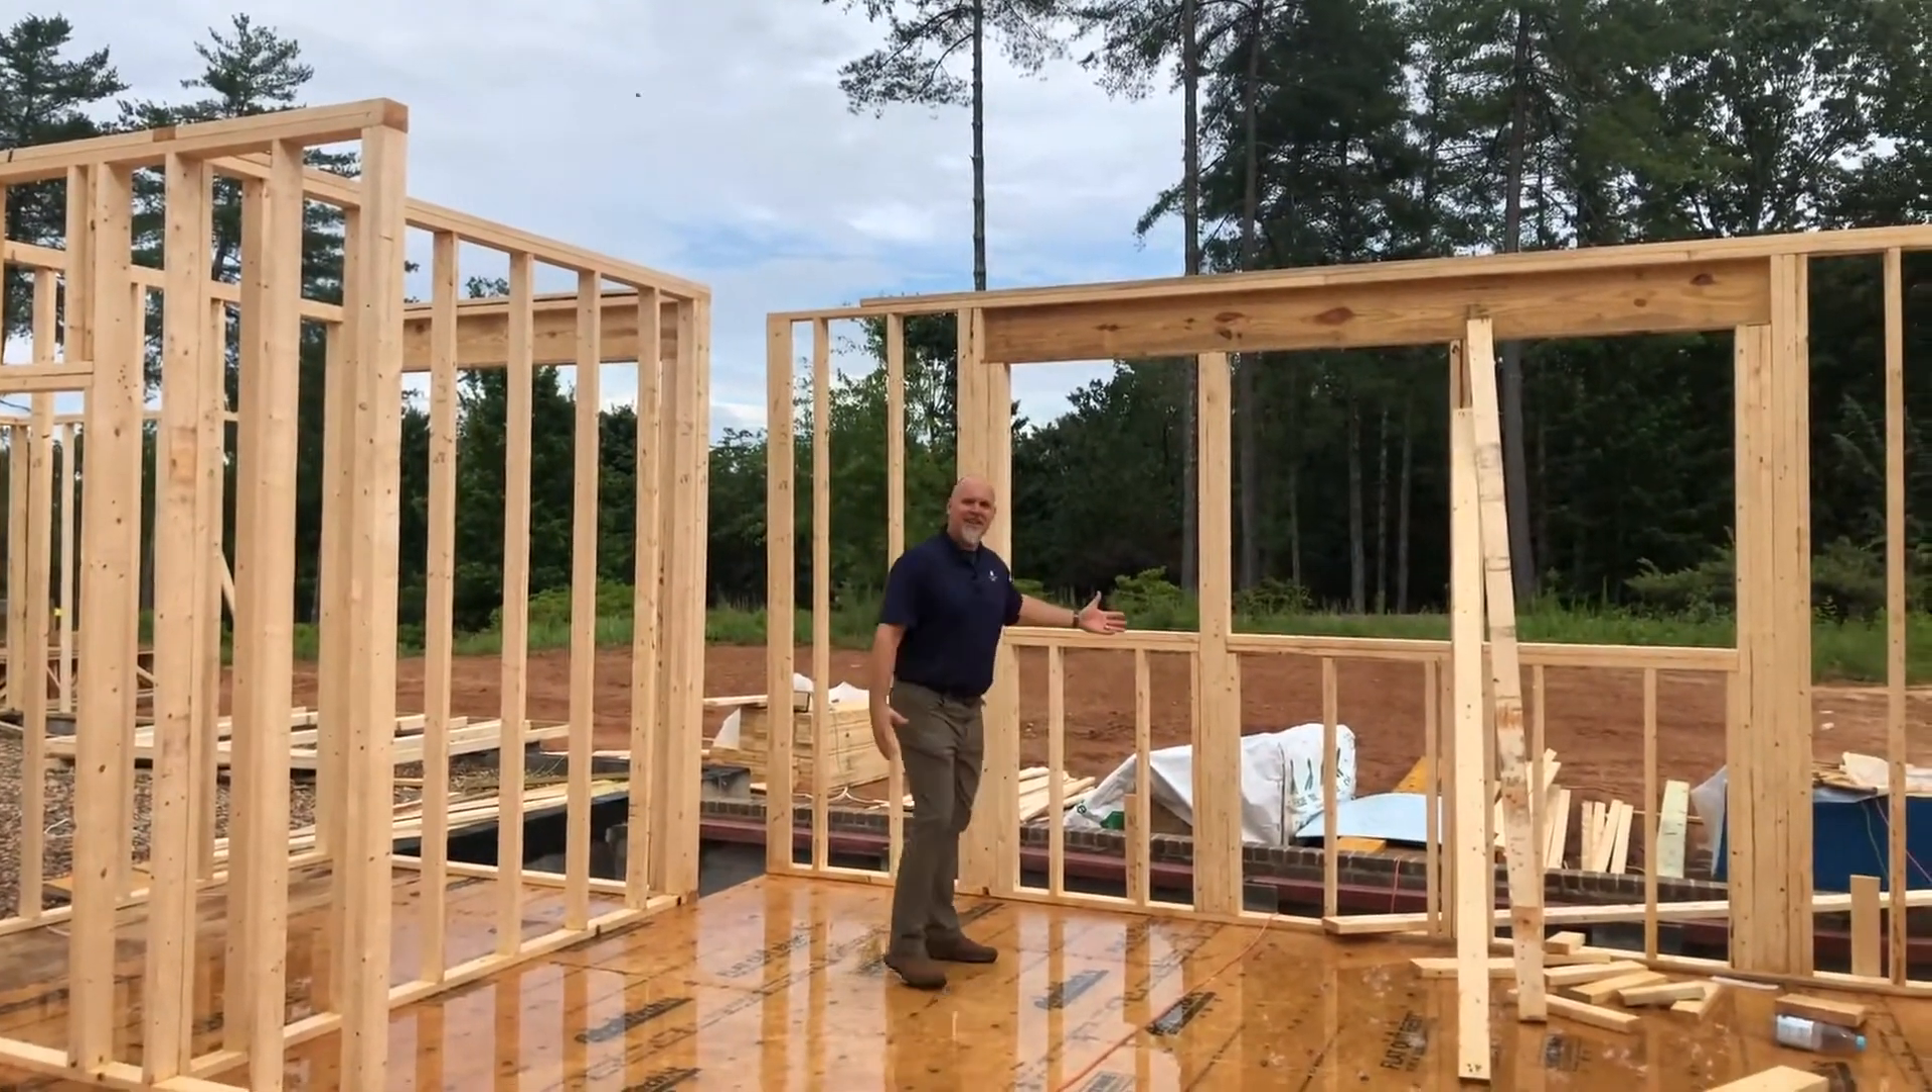You can see on the outside here that all of our walls are going up. The sheathing is not on the outside of the wall so you can see through these walls right now.